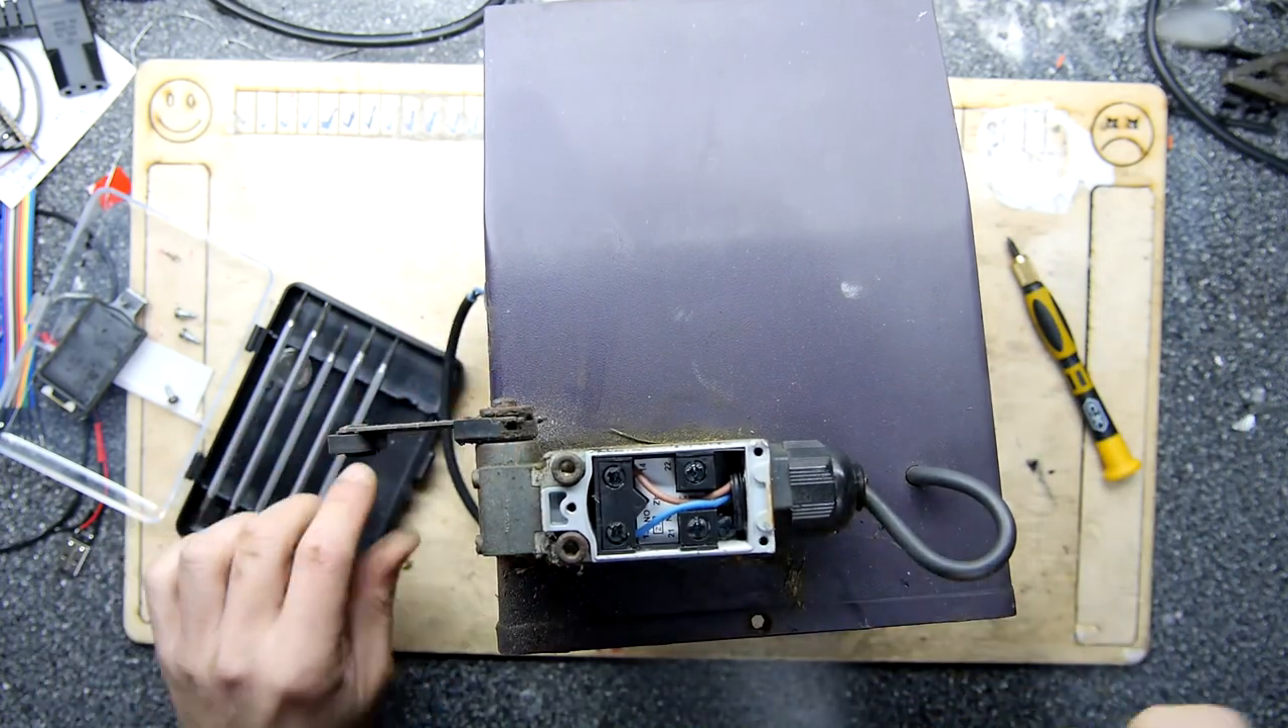So I've taken the cover off and we can see the contacts there but I'm just going to take the end off as well.